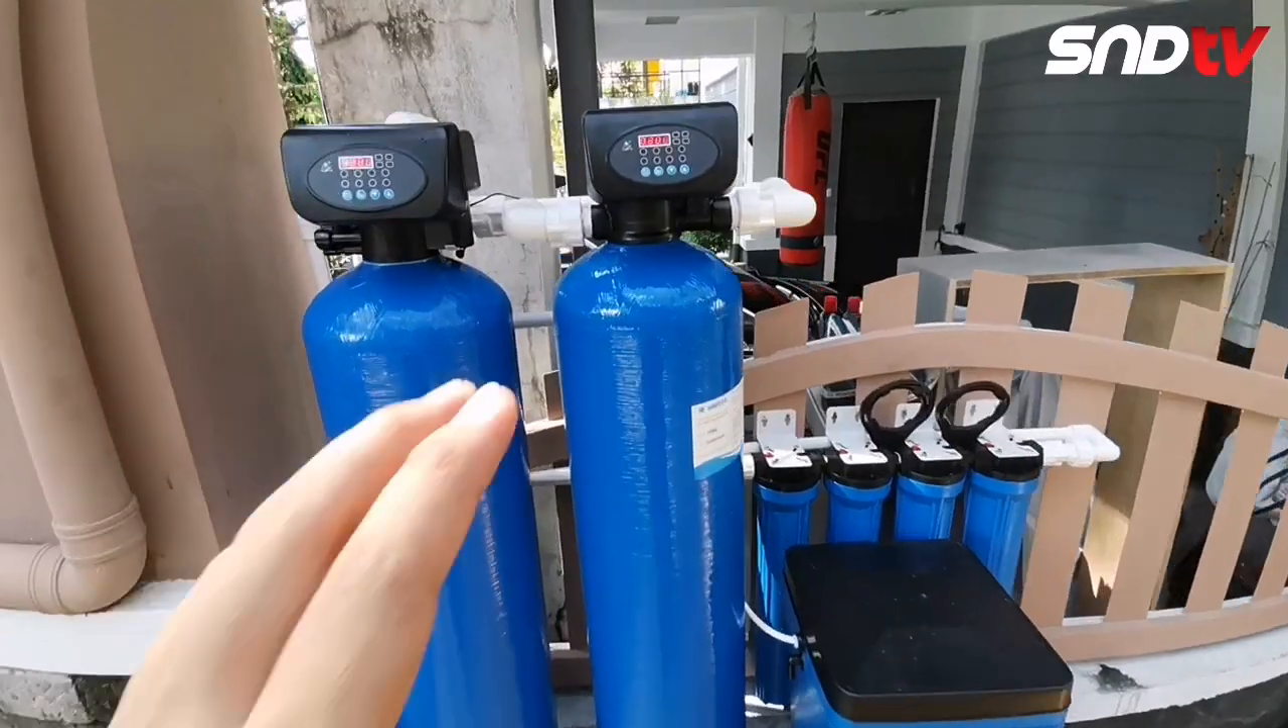Ayan guys, katatapos lang ma-installed yung water filtration system natin.